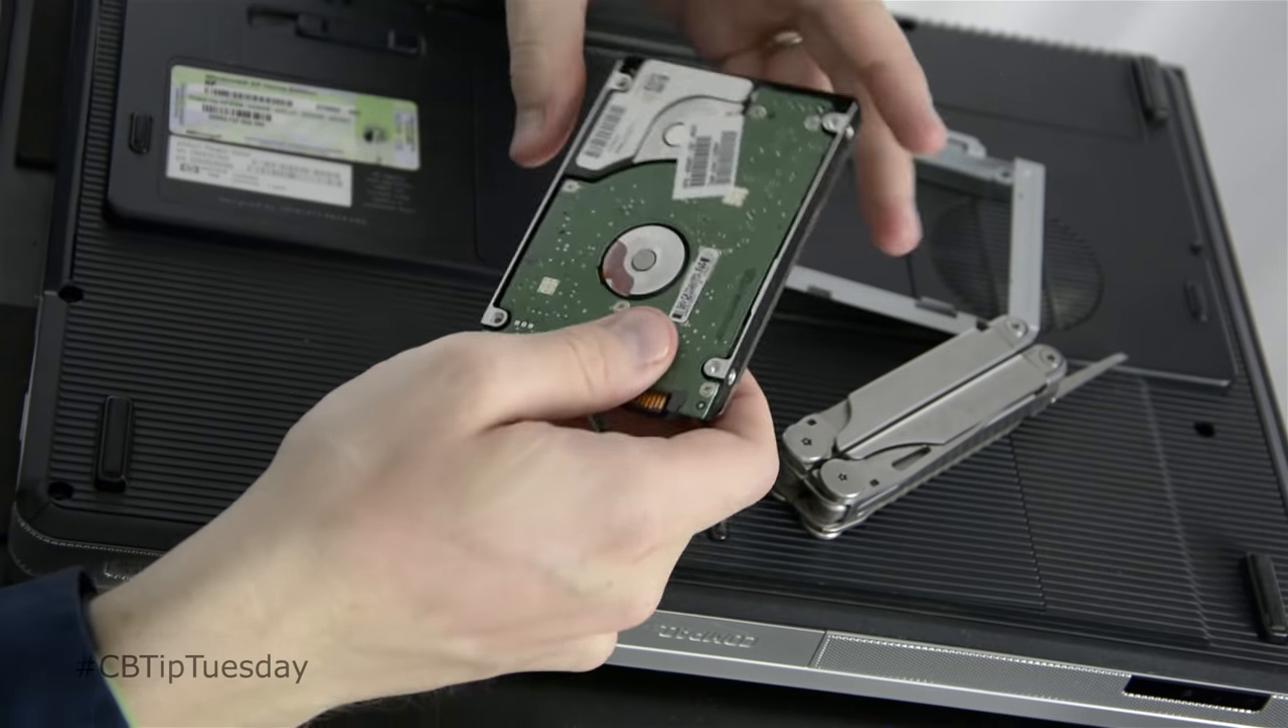Now, we've got the hard drive all naked.